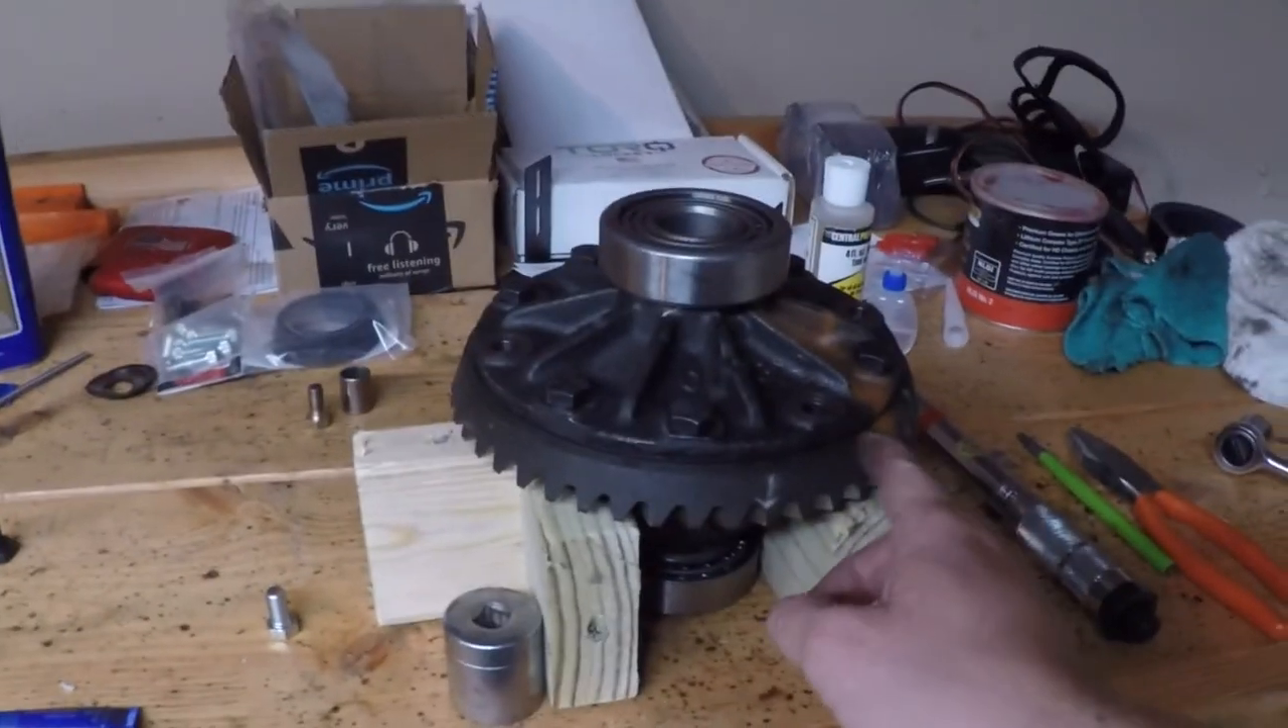Alright, I put the ring gear back on. I didn't really have to struggle.